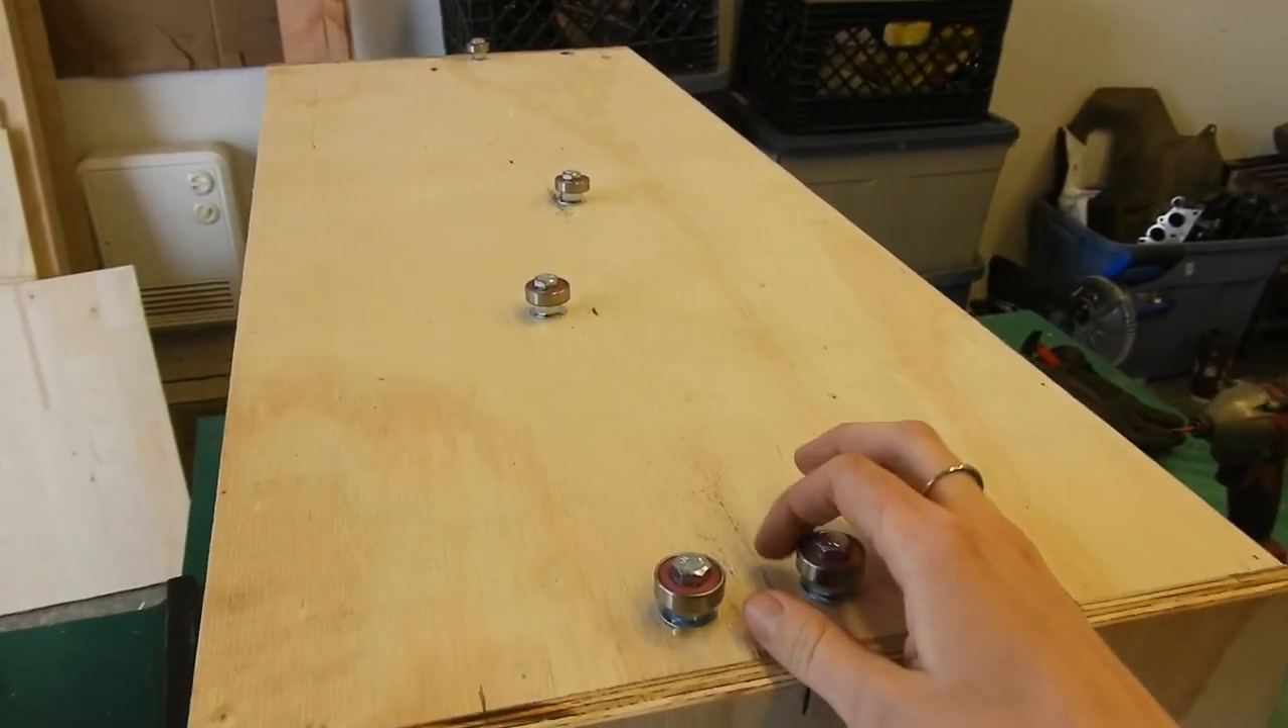So now we've got our roller bearings installed.